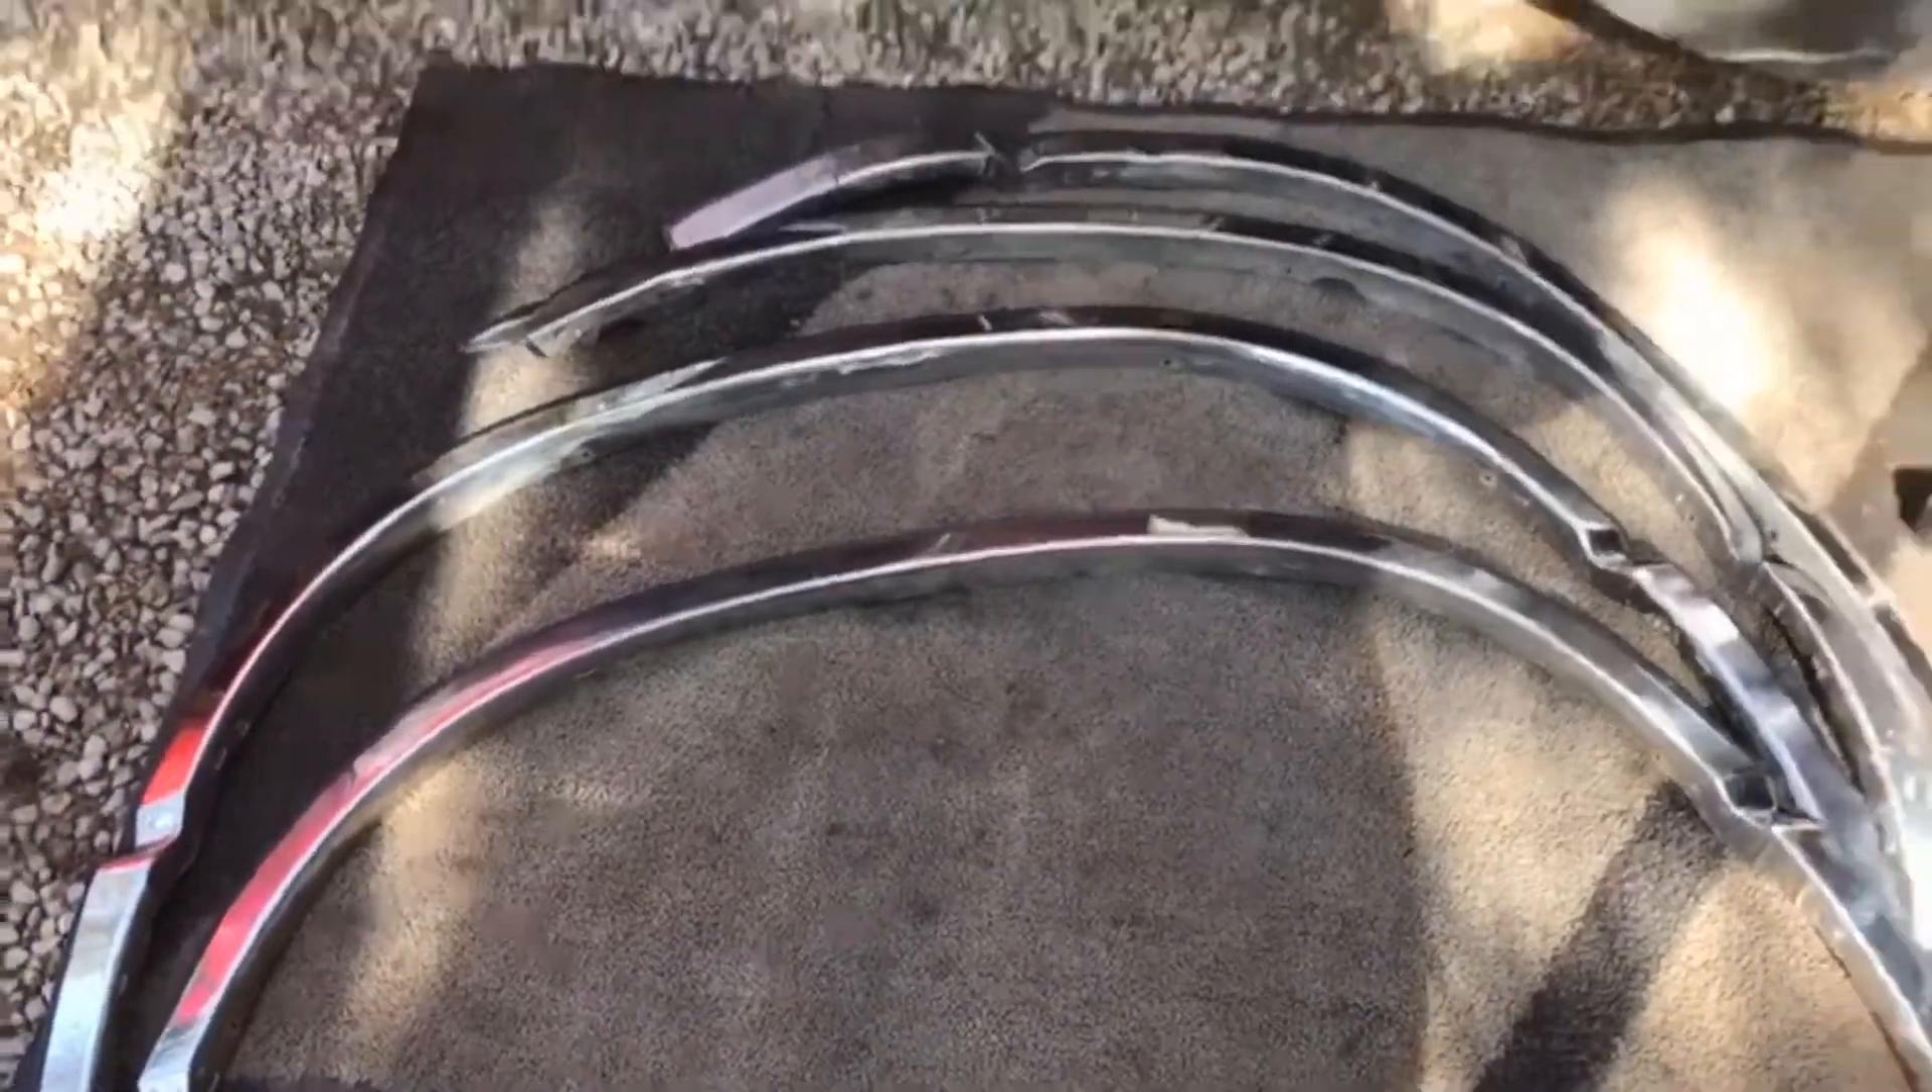What I also did guys is I took those beautiful chrome trims off.